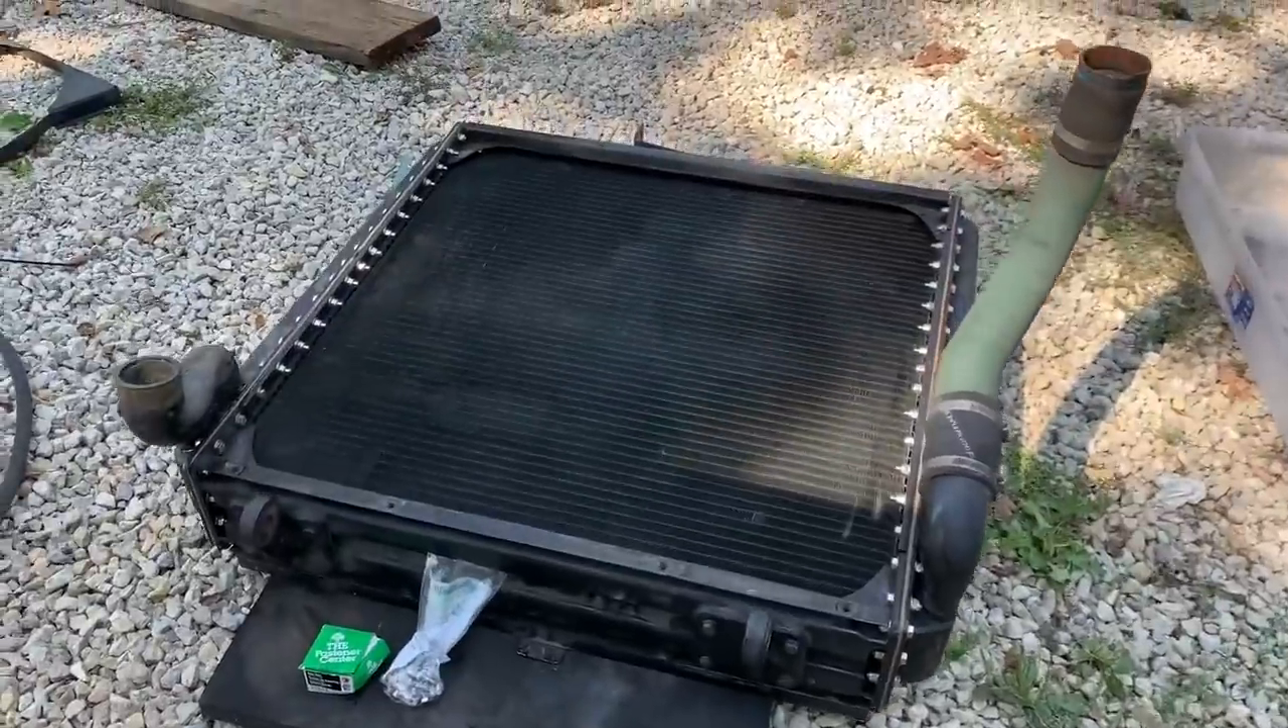The radiator is all put back together. Just got to put the fan shroud back on it.